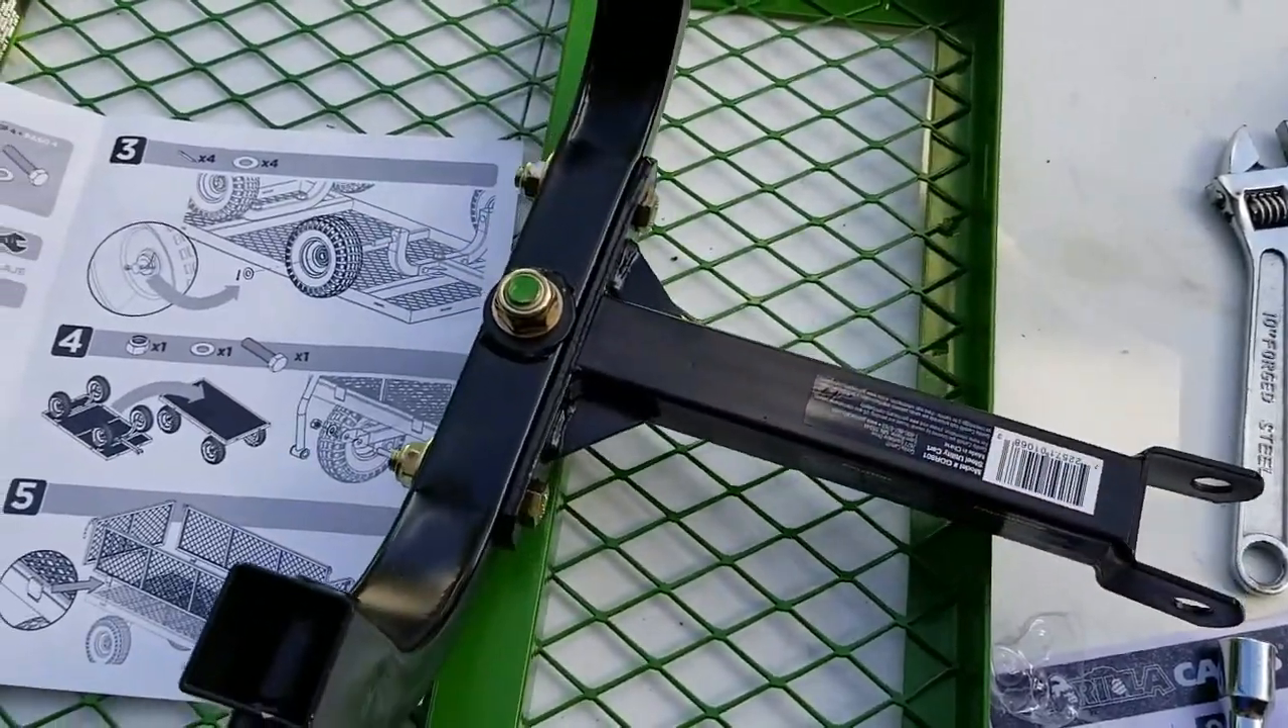The pull handle is now attached to the swivel axle. Nice and rigid.